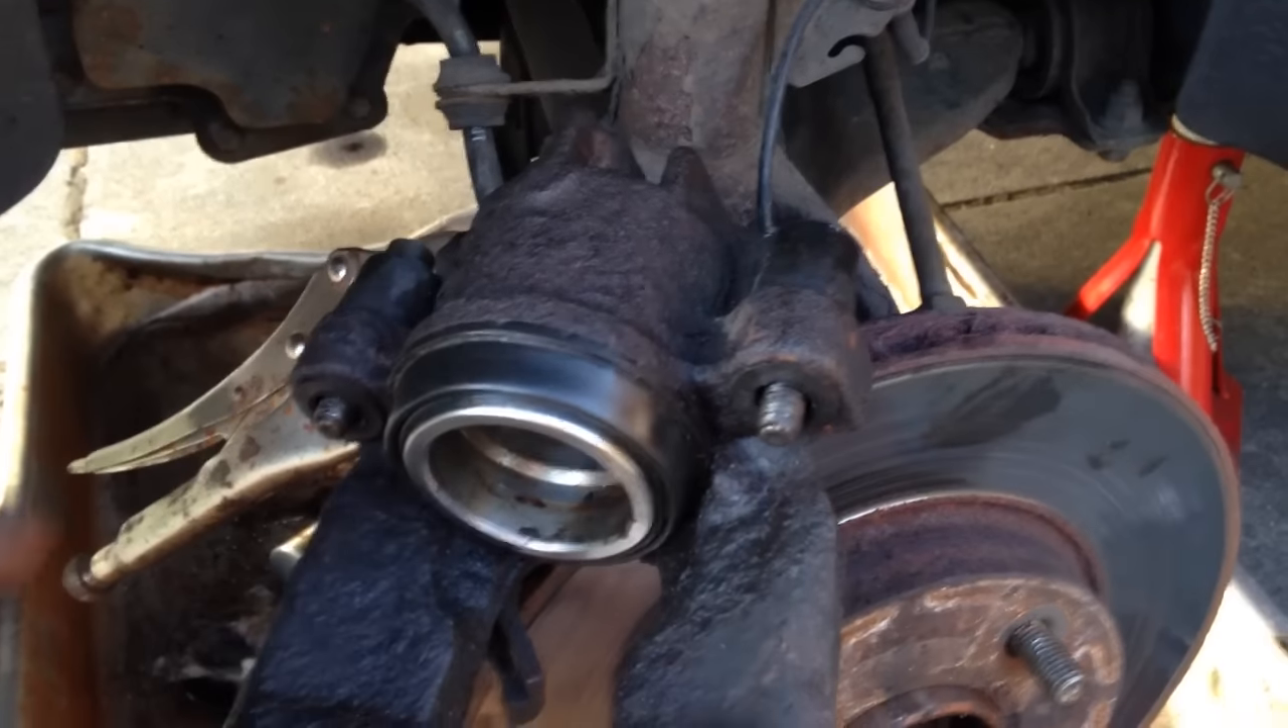Okay that's the new piston in position and the new seals have been fitted.